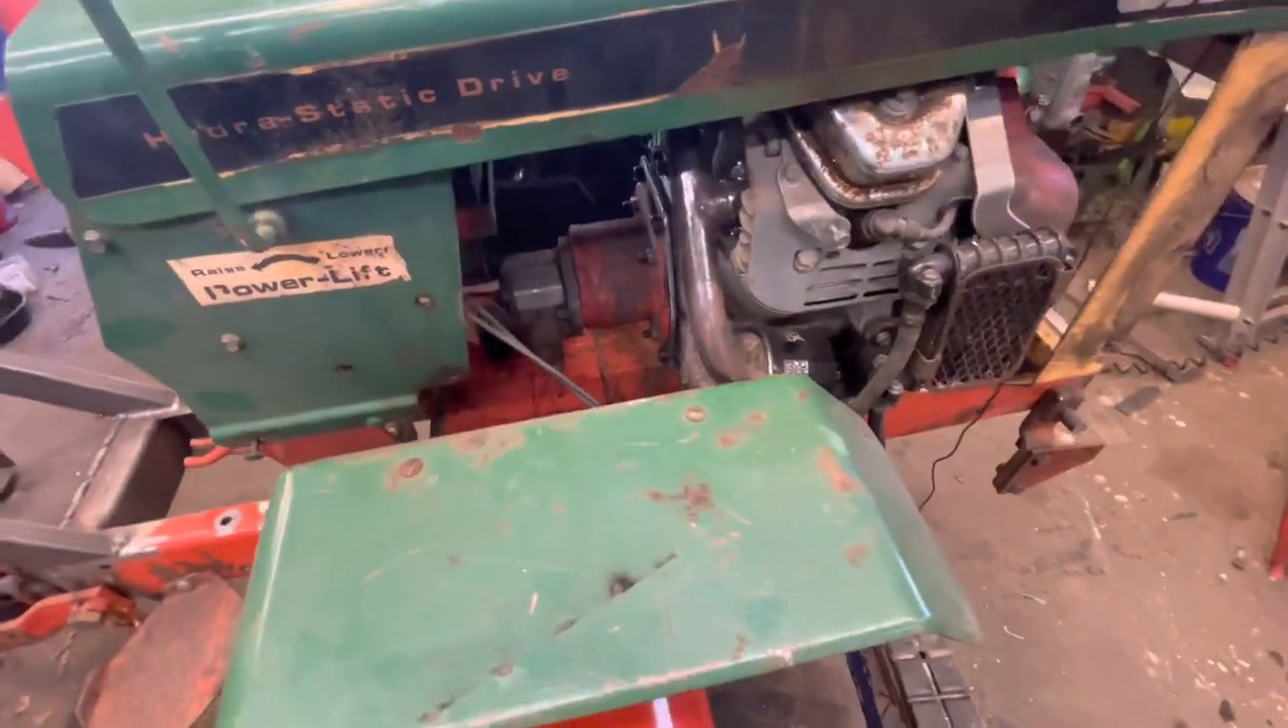I've got the motor mounted in place.